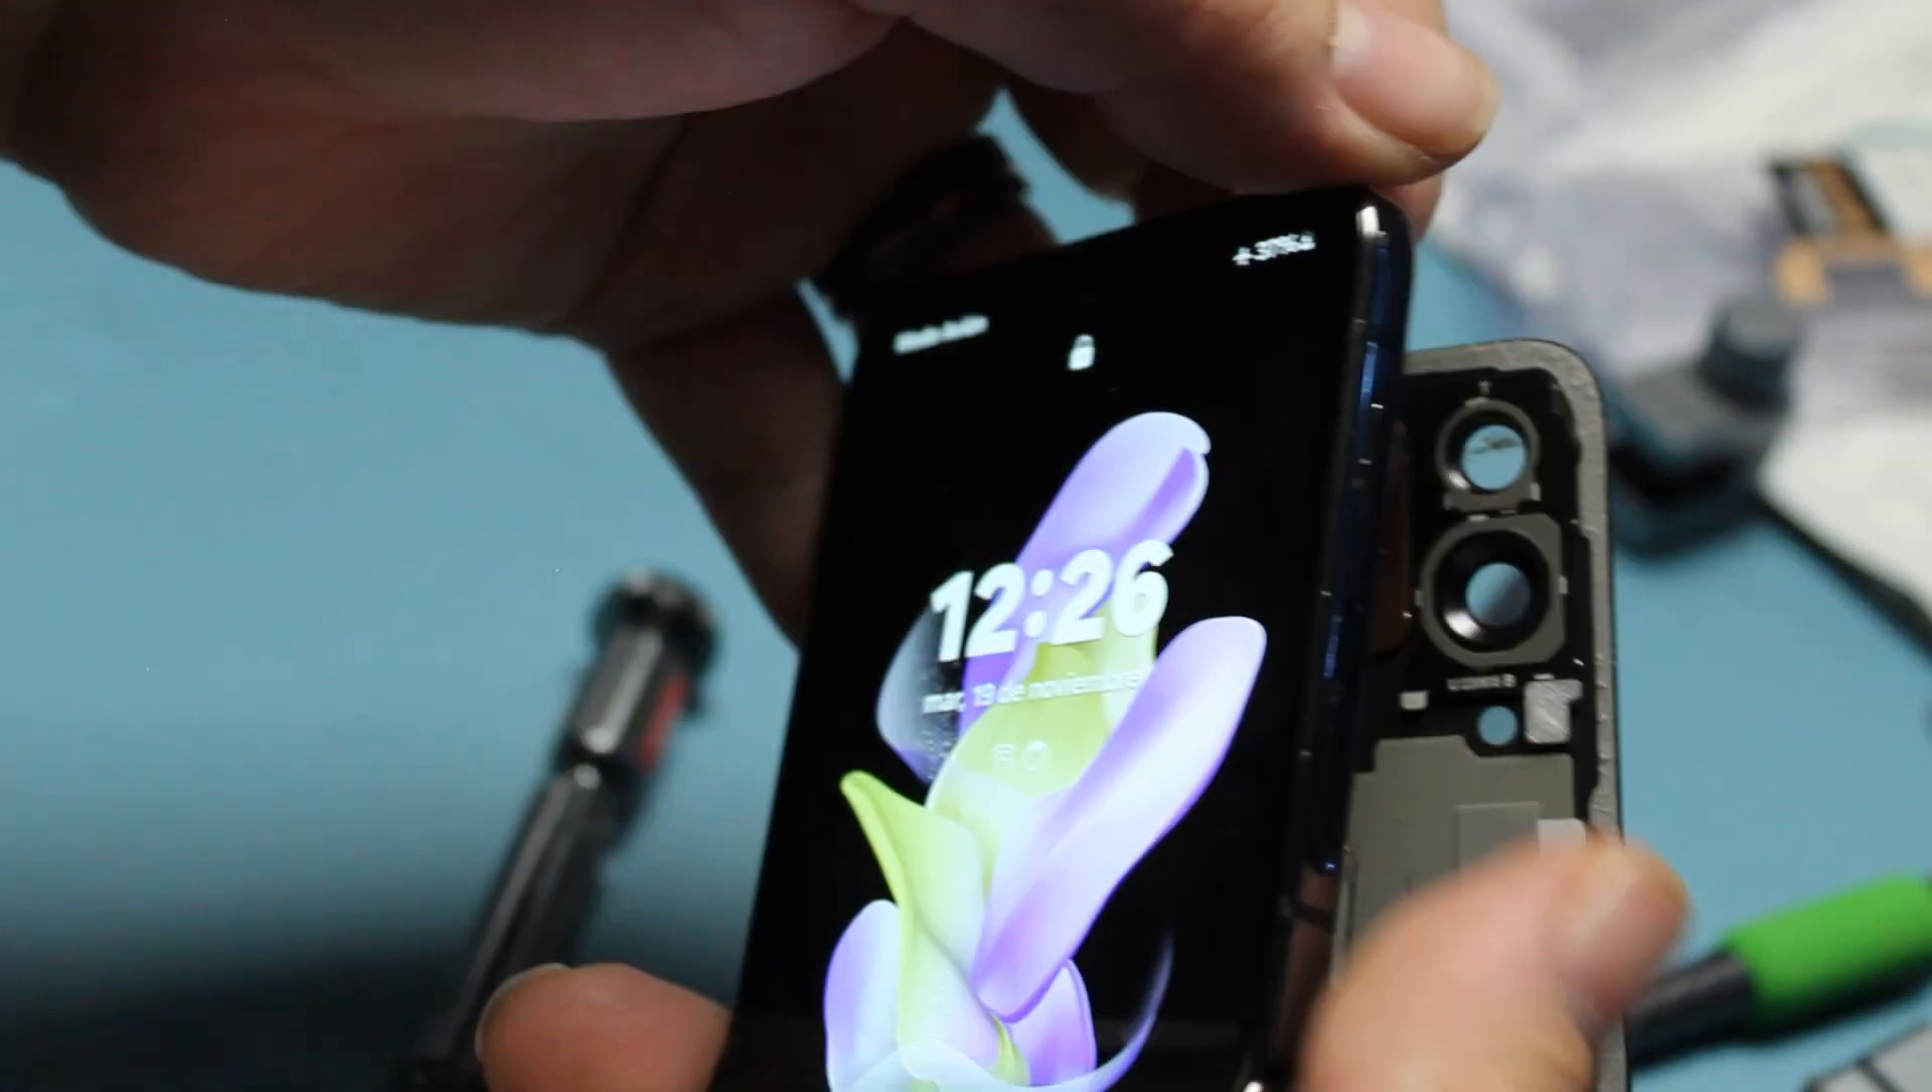All right we got the front screen on and it's on right now.